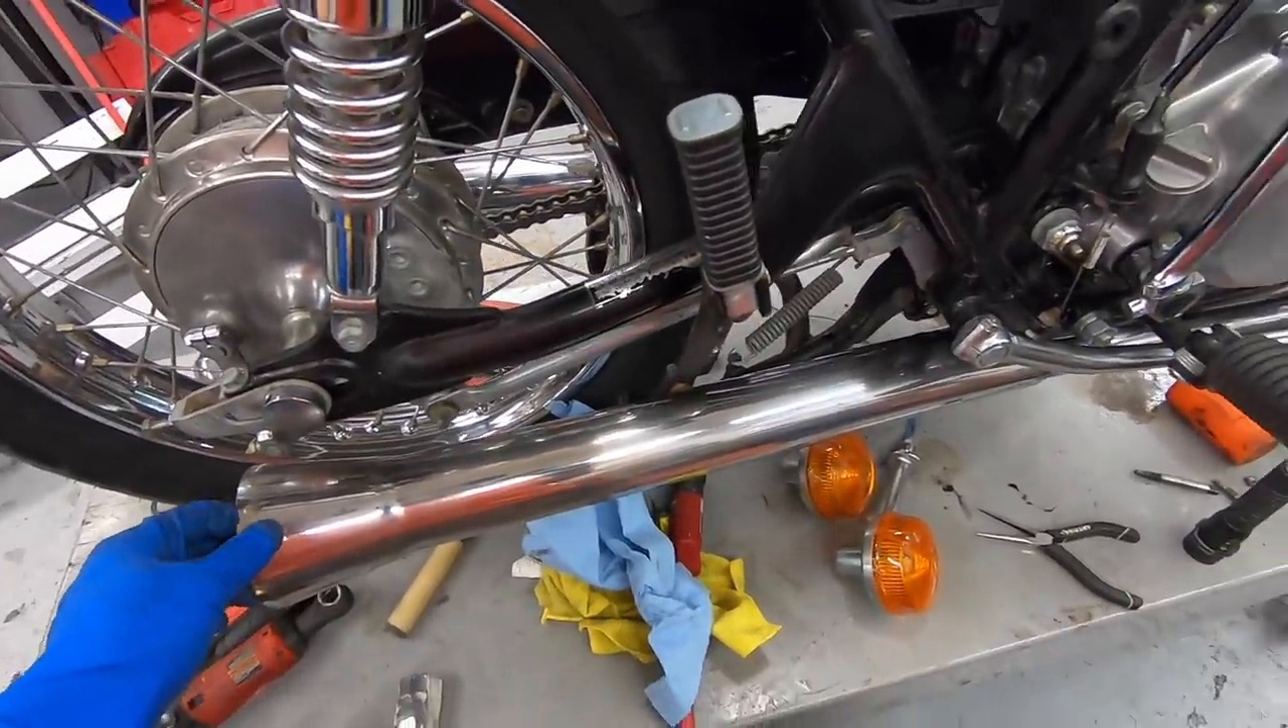You can see i have the exhaust on the bike.